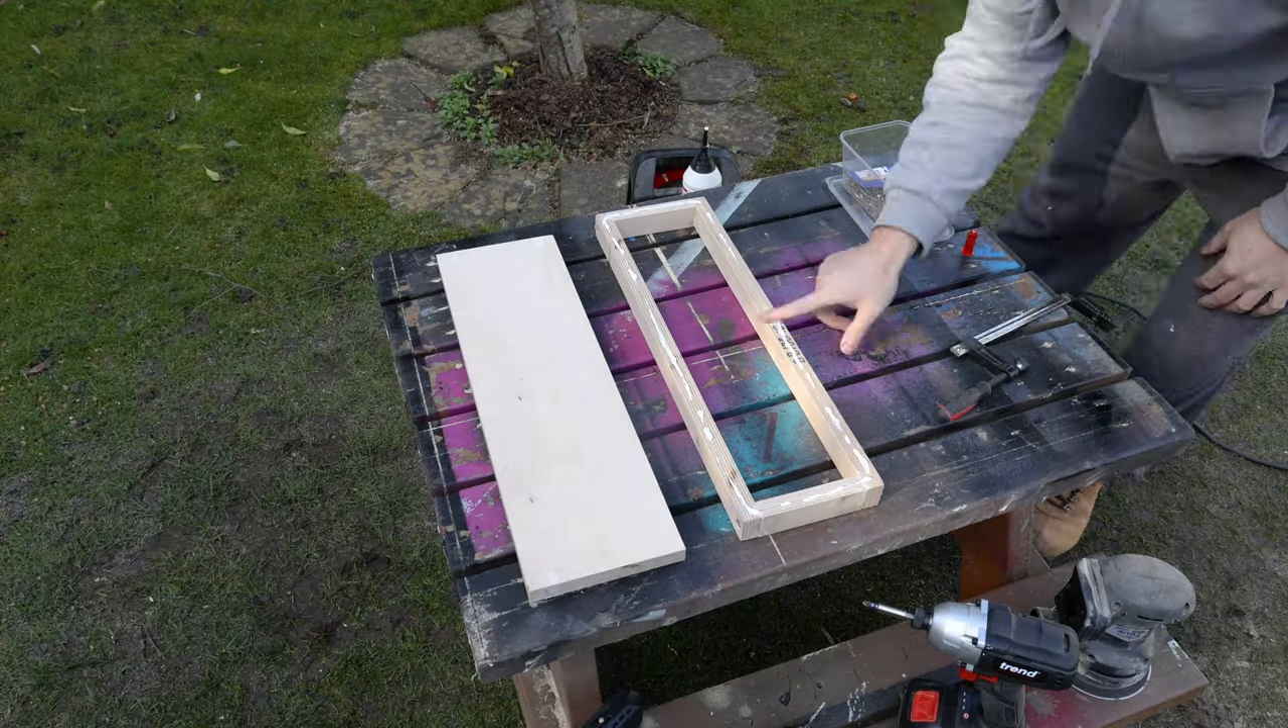With the outer frame to the drawer done now i can add a bead of glue around the bottom edge.